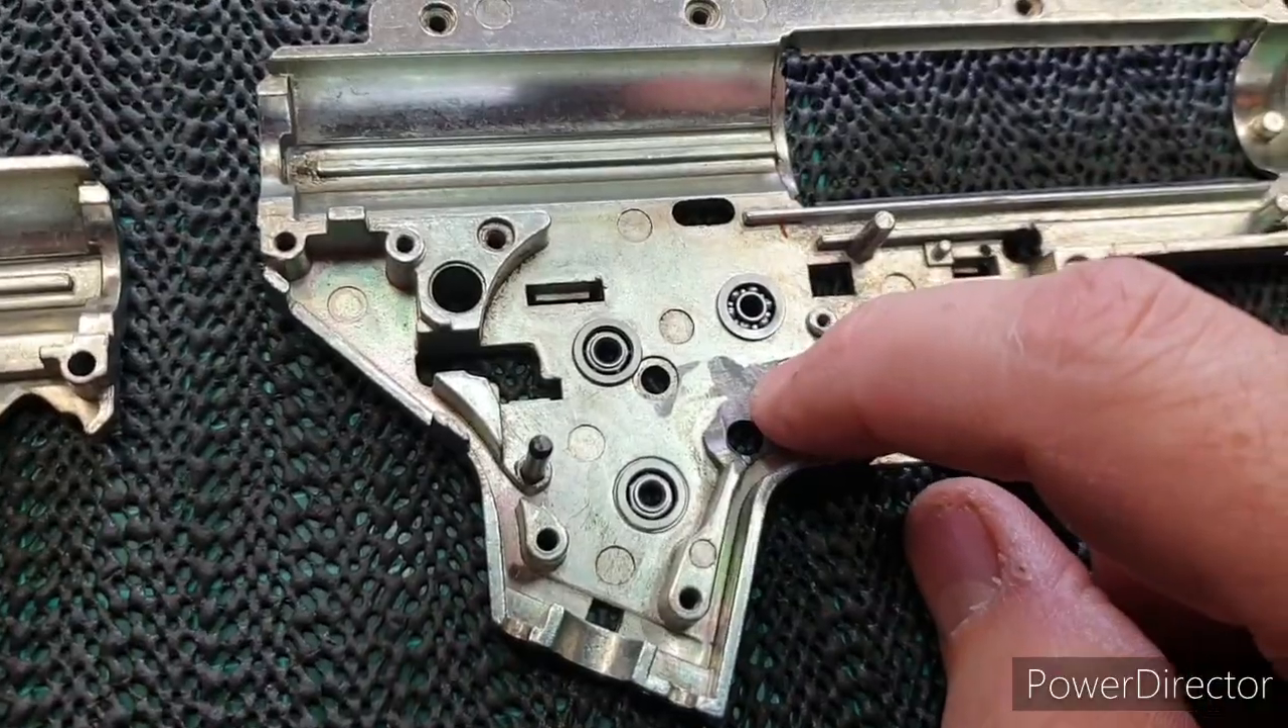Okay so the gearbox has been cleaned off everything's been removed.